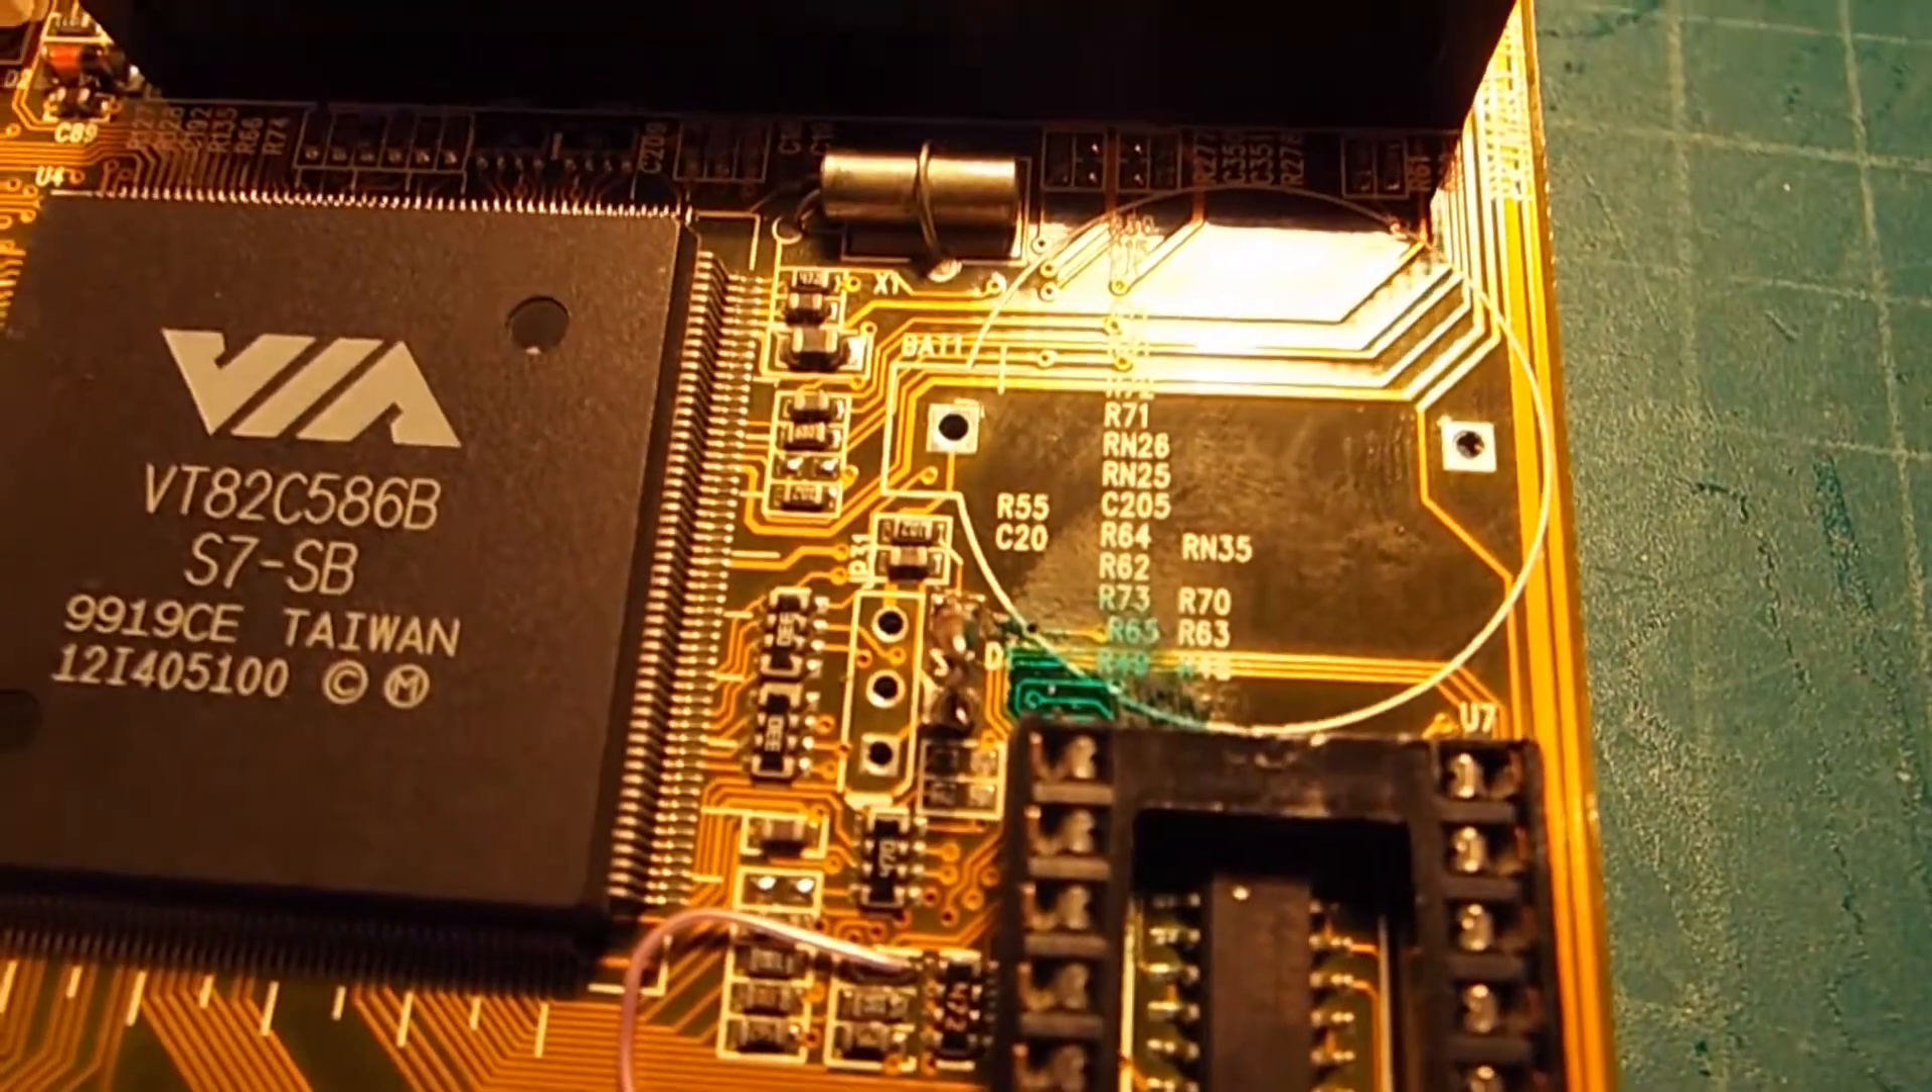So that's the repair is nearly done to the super socket seven and I just gotta get a battery holder and some header pins back in there so that won't take too long.